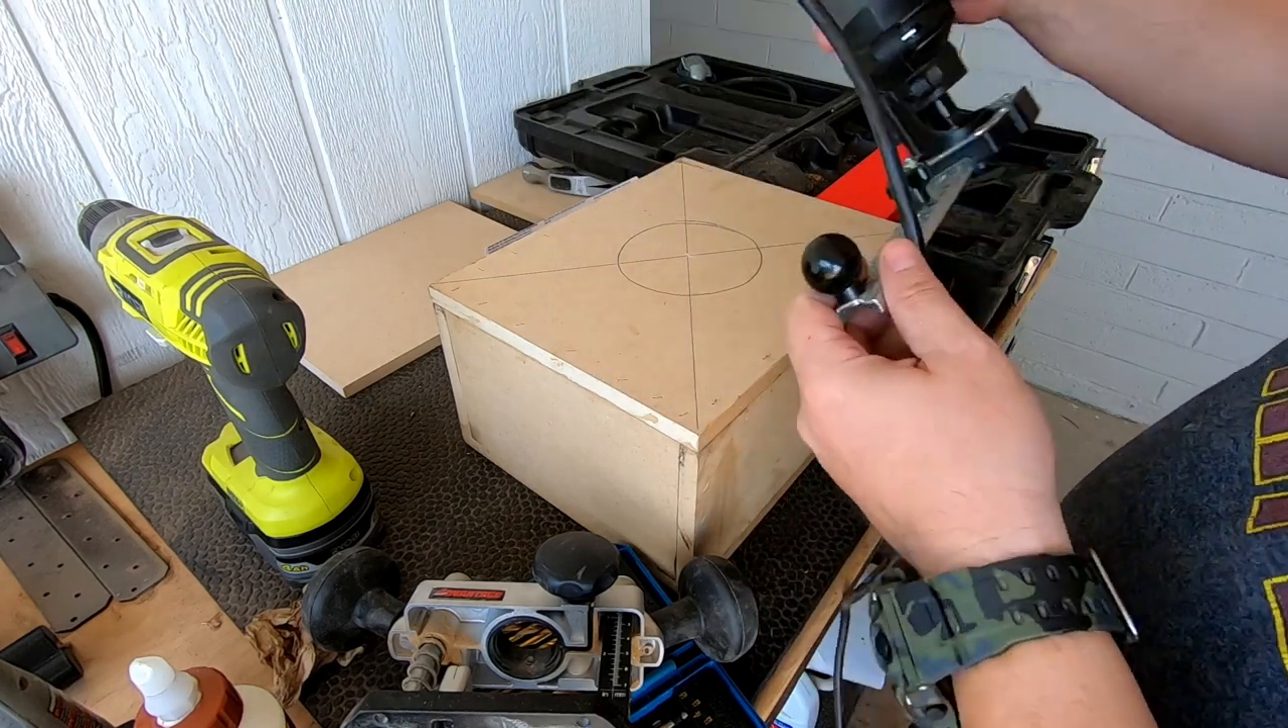Okay, I don't have a whole lot of battery left on this, but I've got the box all together.